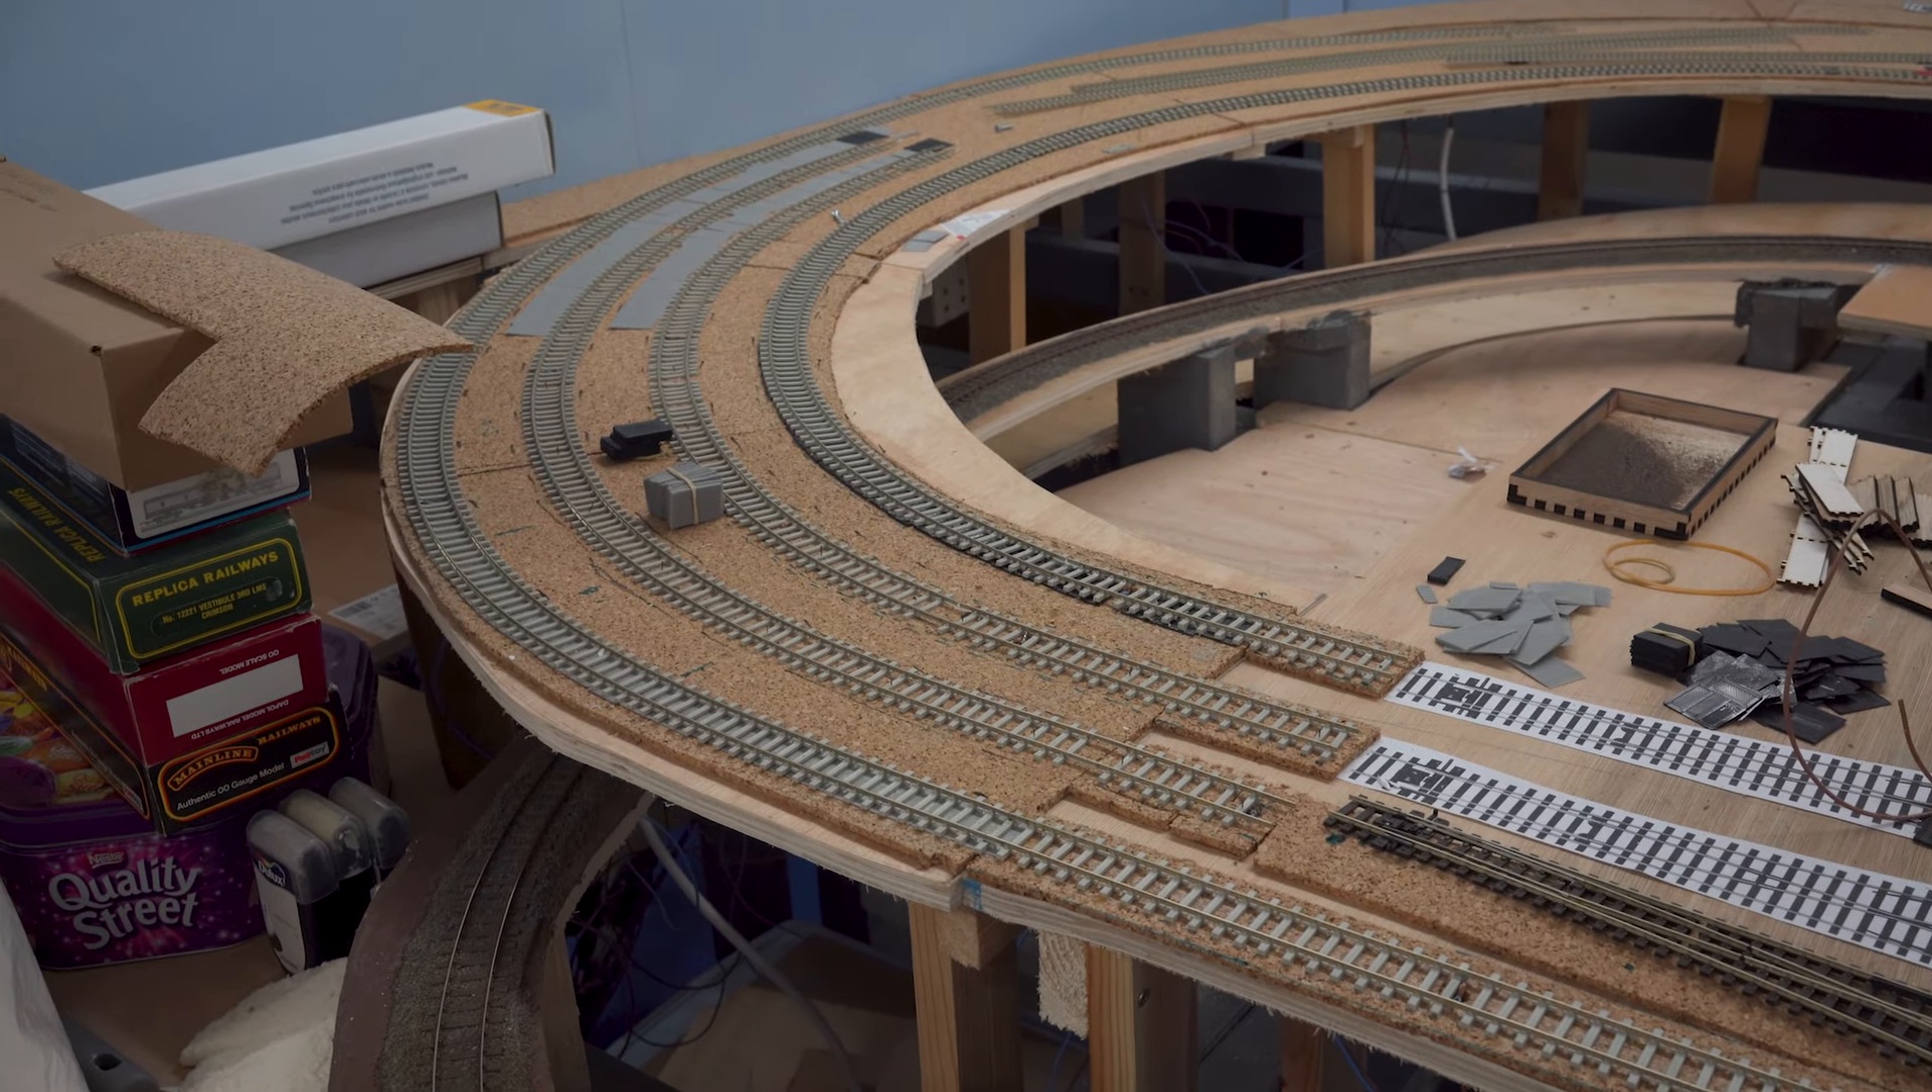On the upper layer you'll see that there is track being laid and there is some super elevation going in.